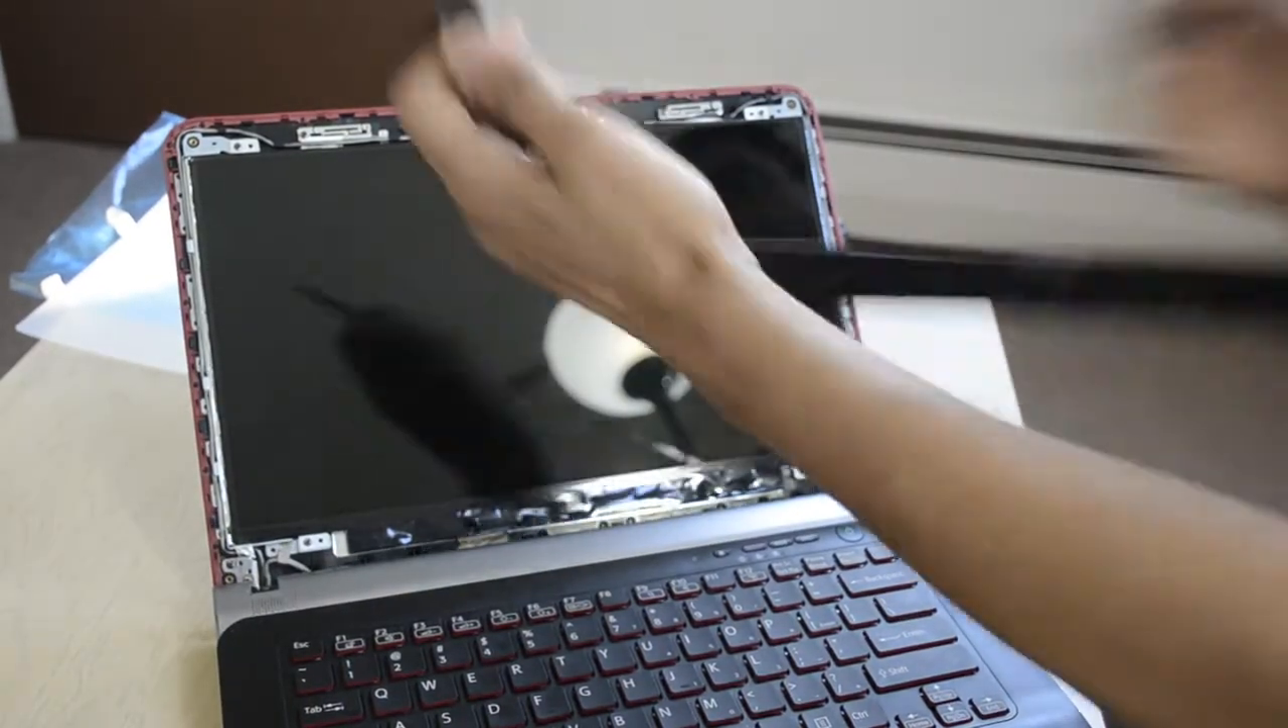Okay so I think we have replaced this new screen so we just have to put back our plastic cover and we are all set.